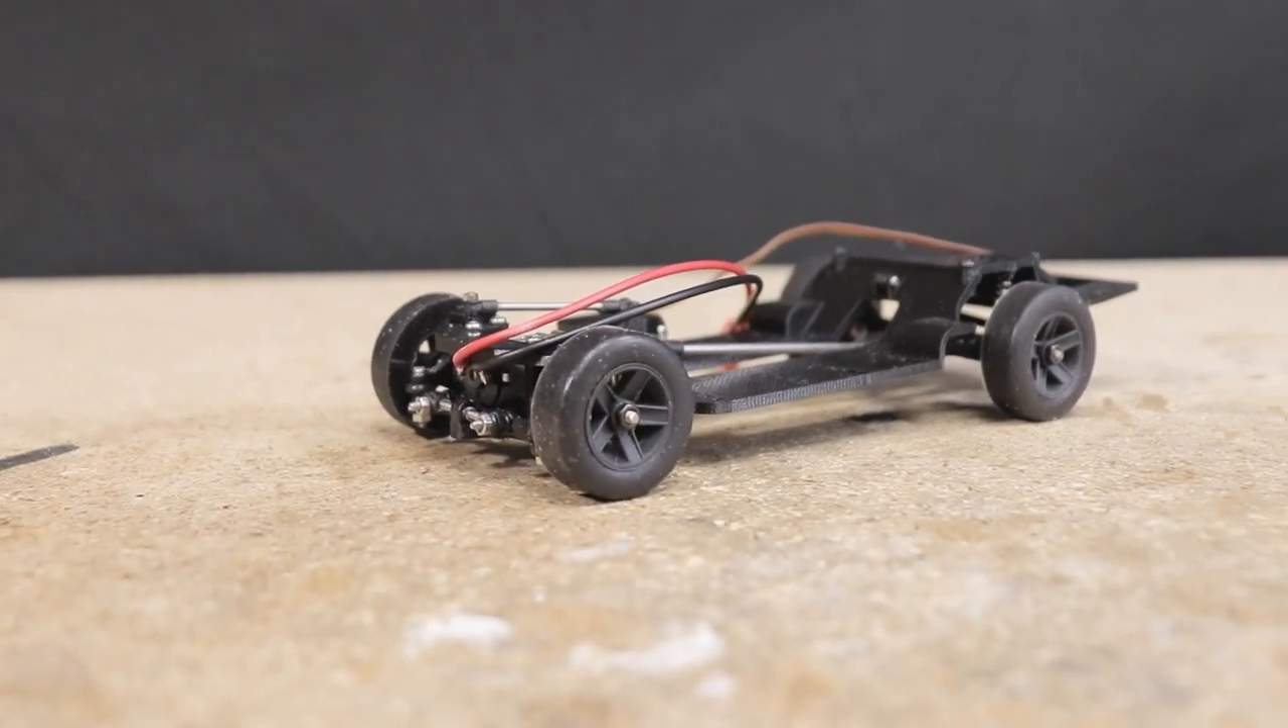And with the wheels on, the chassis is now fully assembled.